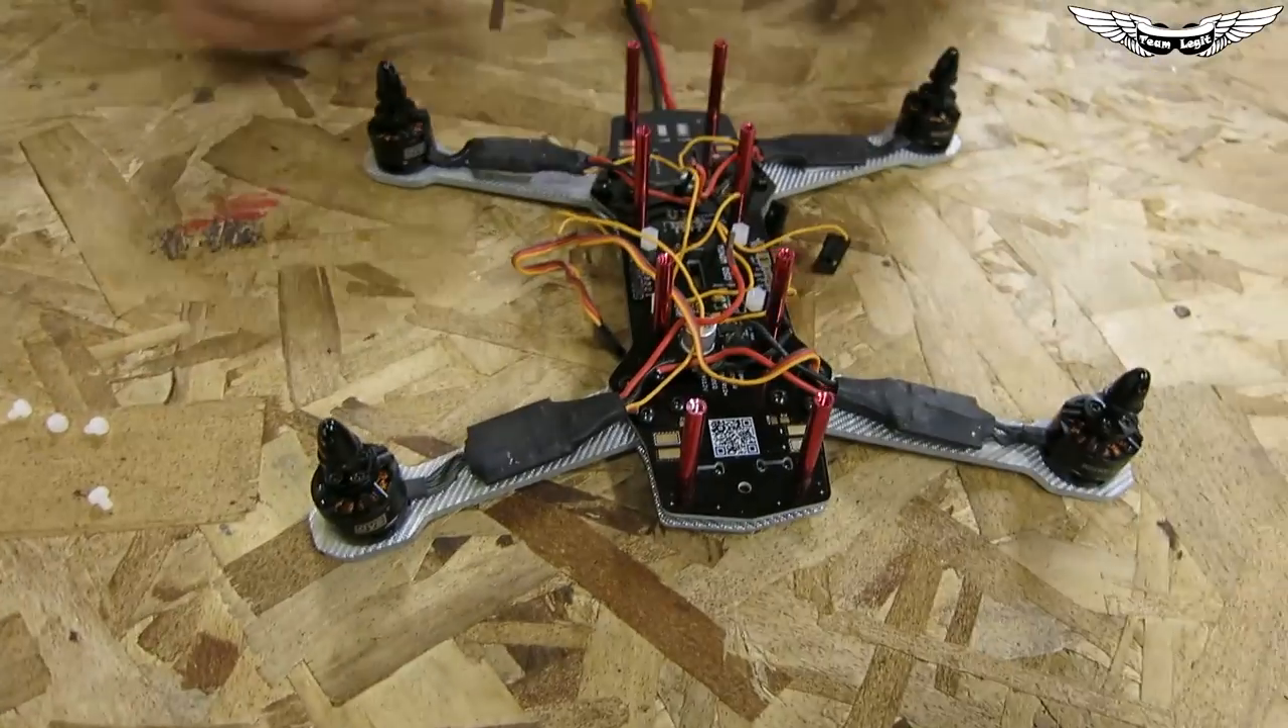Okay guys i've got all the arms assembled and ready to go.